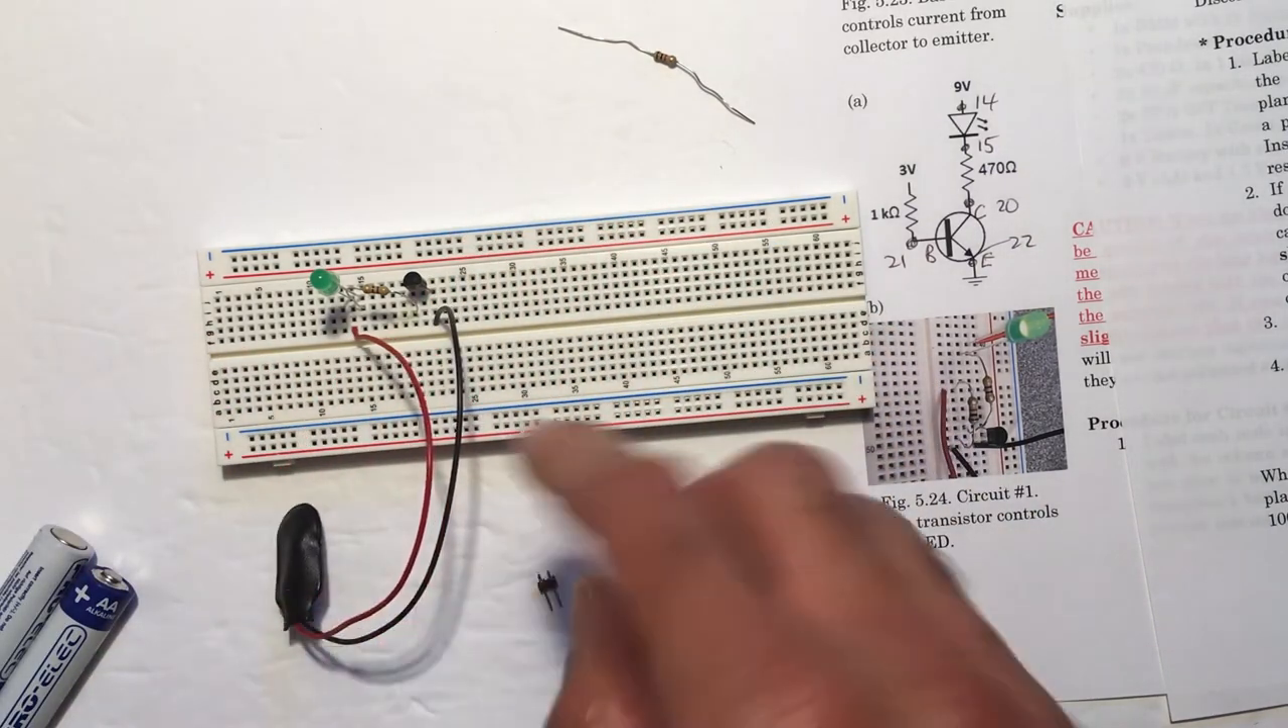Okay, notice I haven't plugged in the battery just yet.